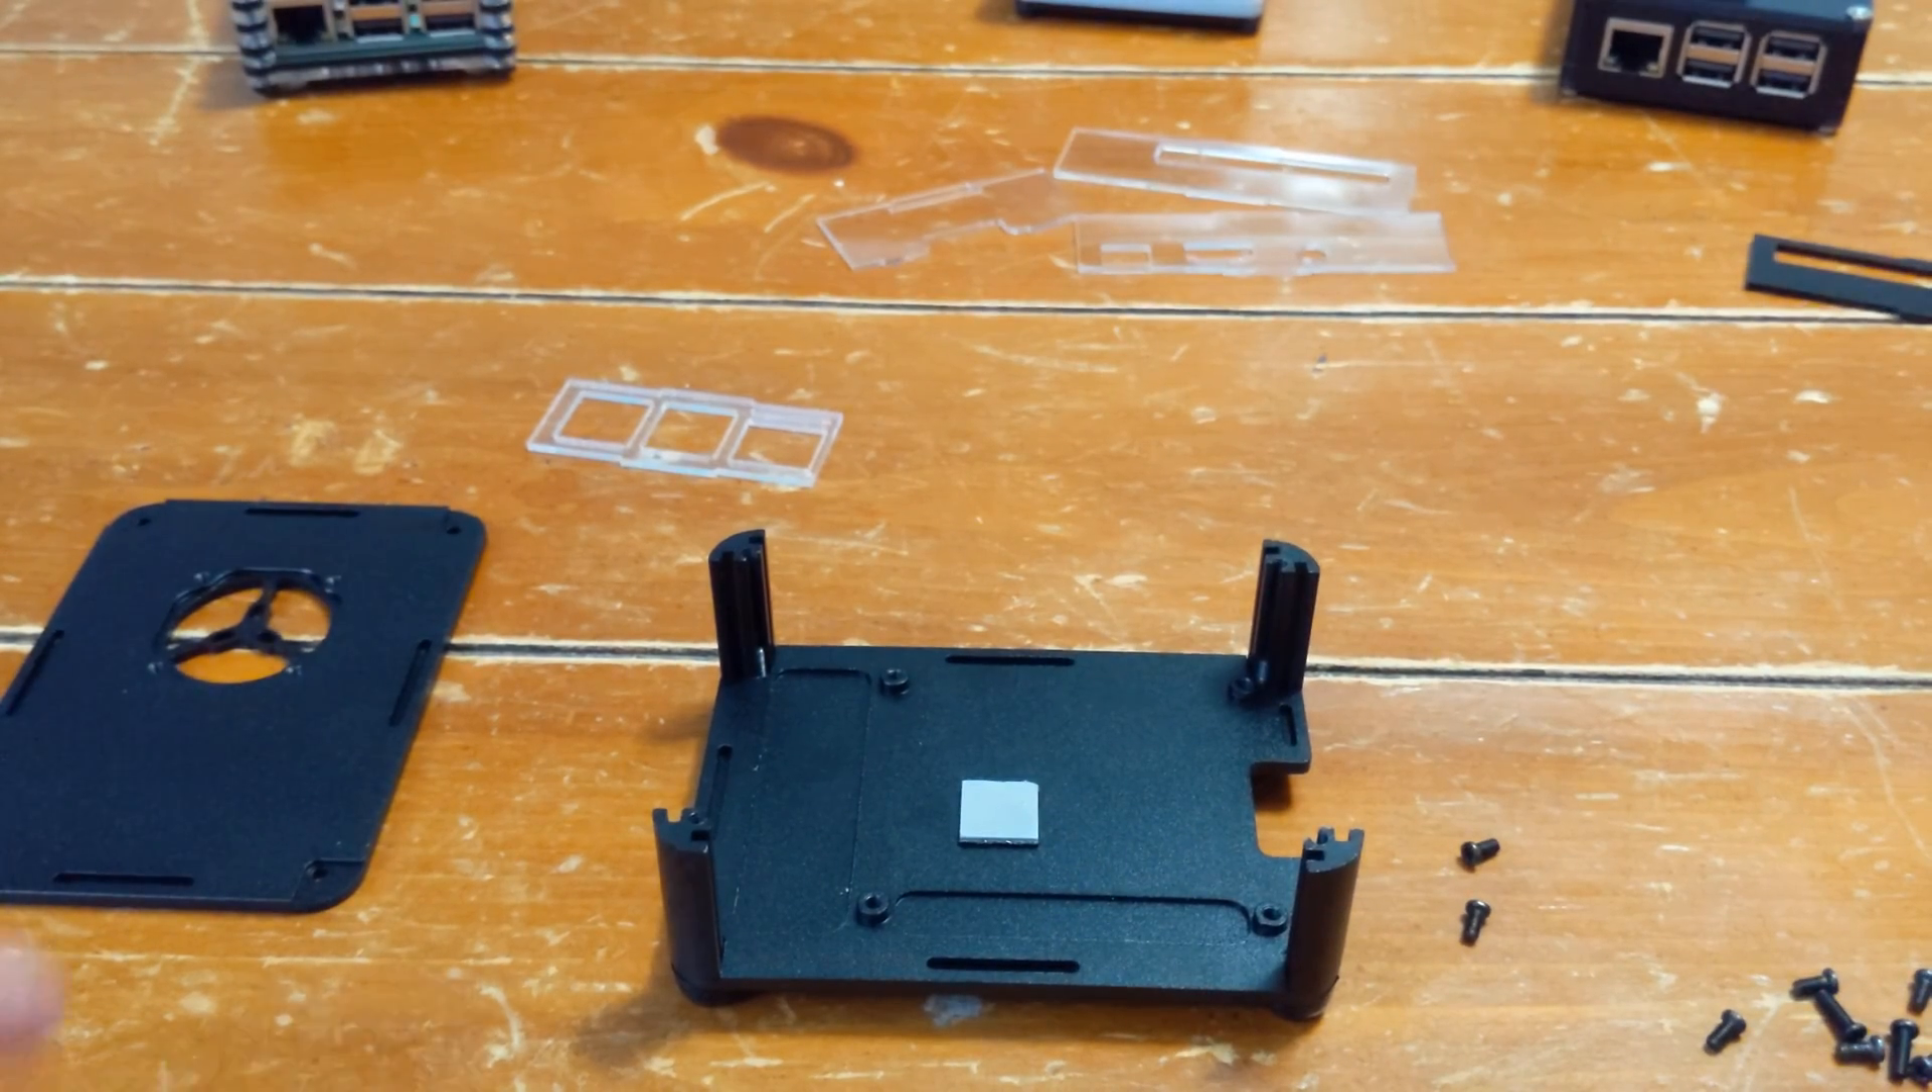Okay, so there is the case with the four posts on it.